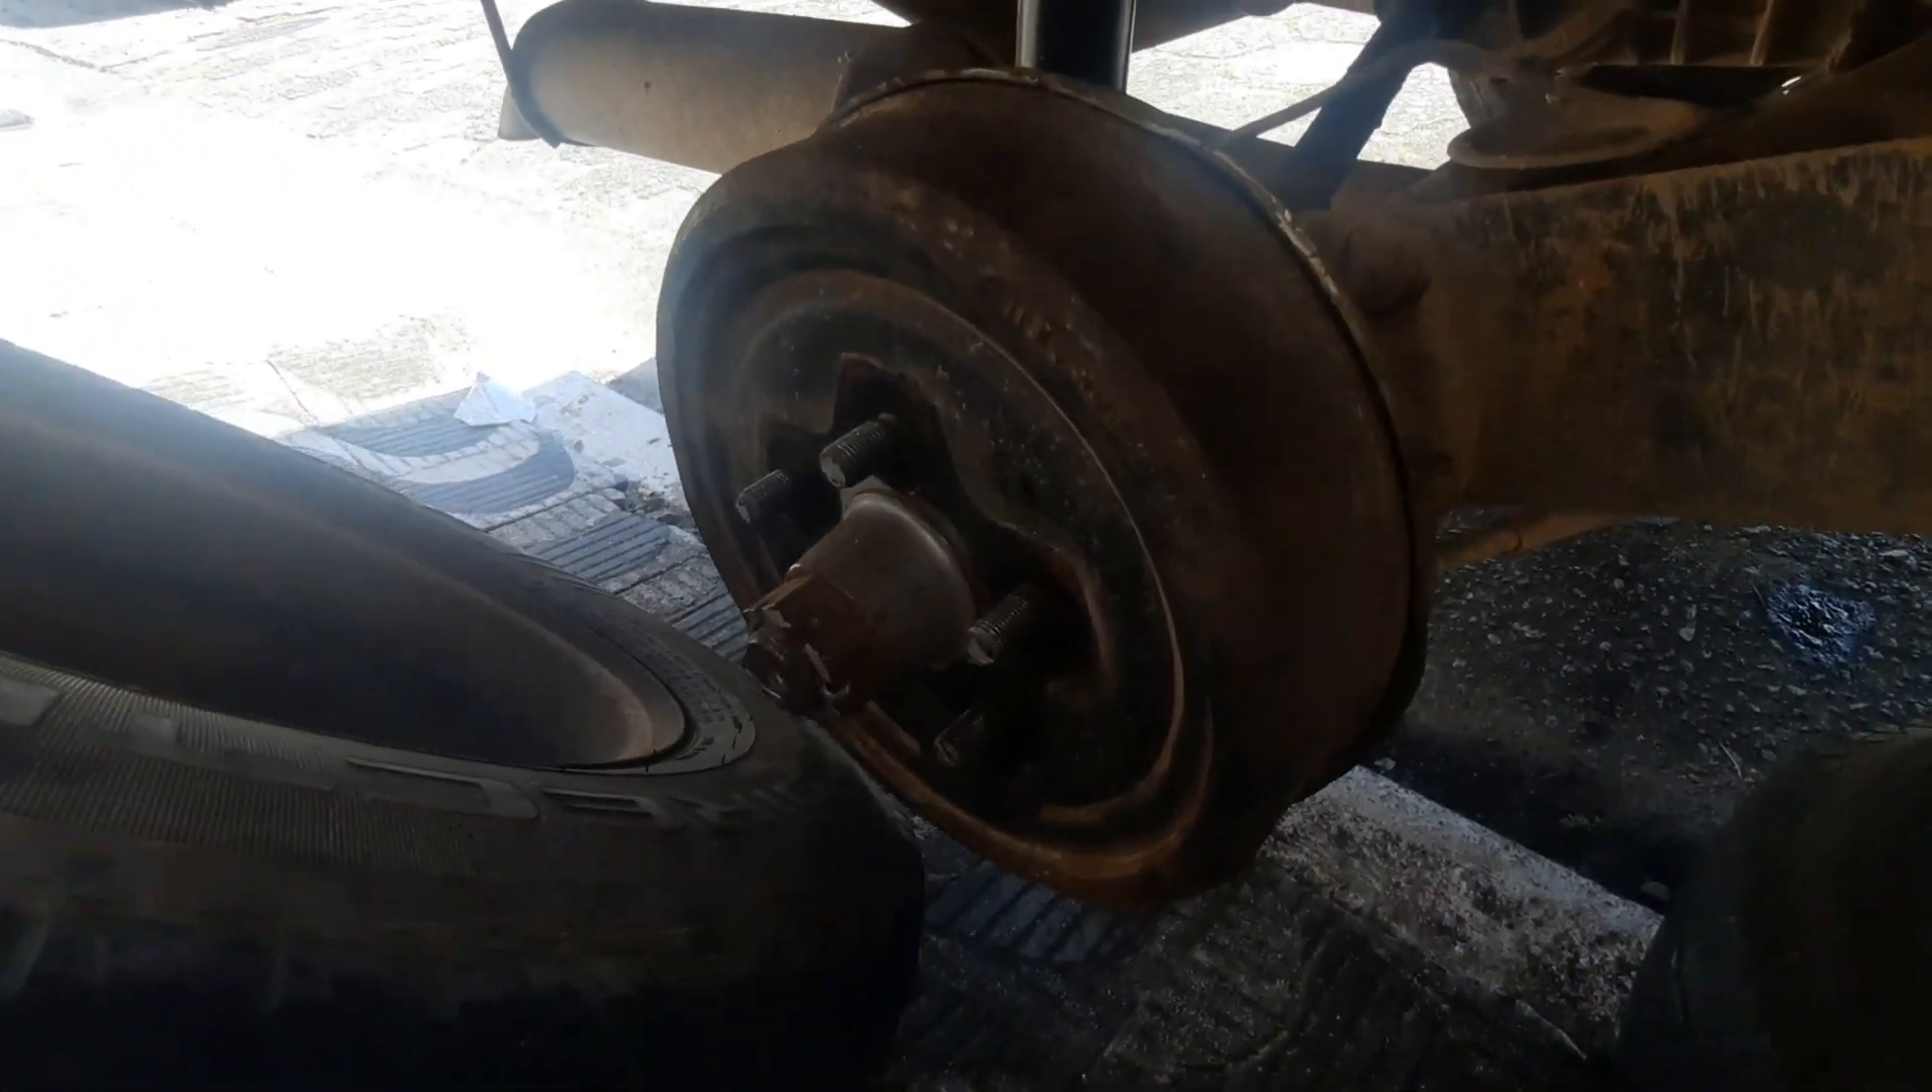Já soltei os cinco parafusos aqui da roda Ó, roda liberada.